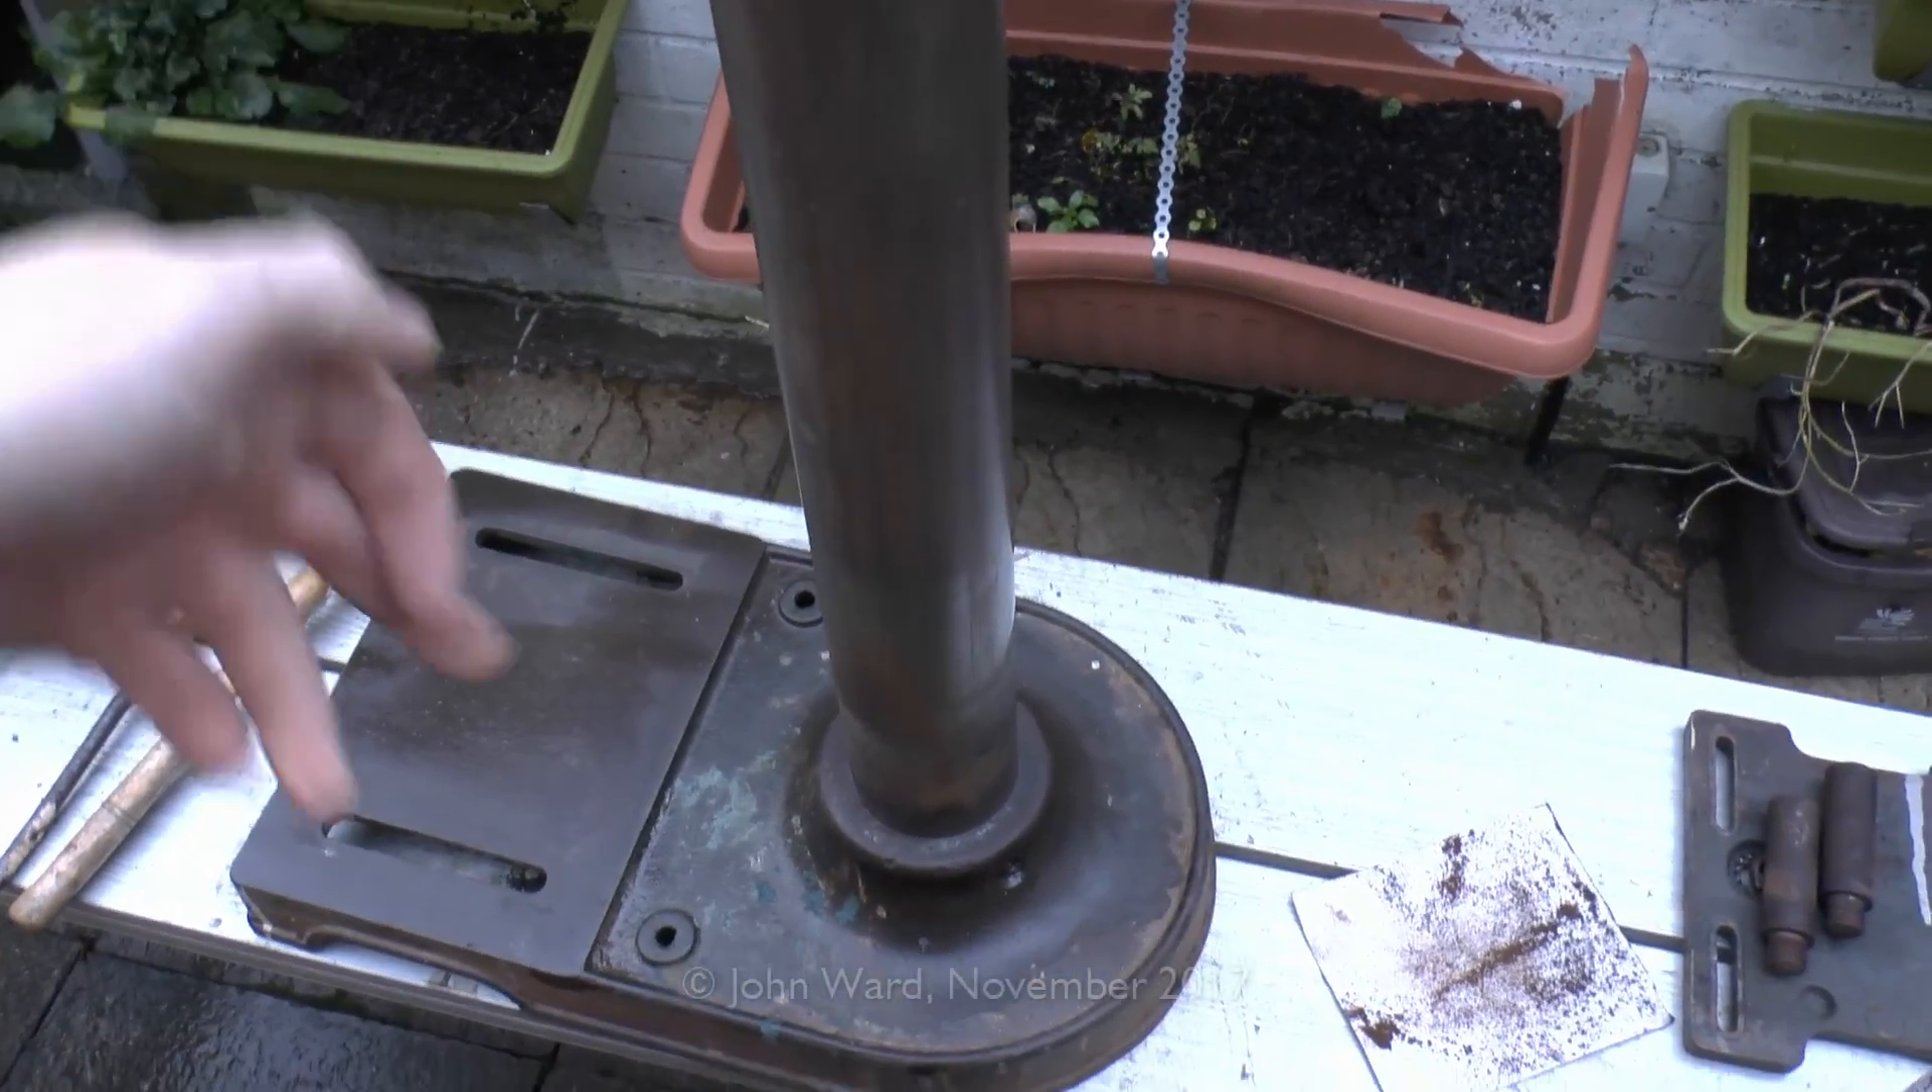And here is the main column and the base. I haven't actually separated that yet.